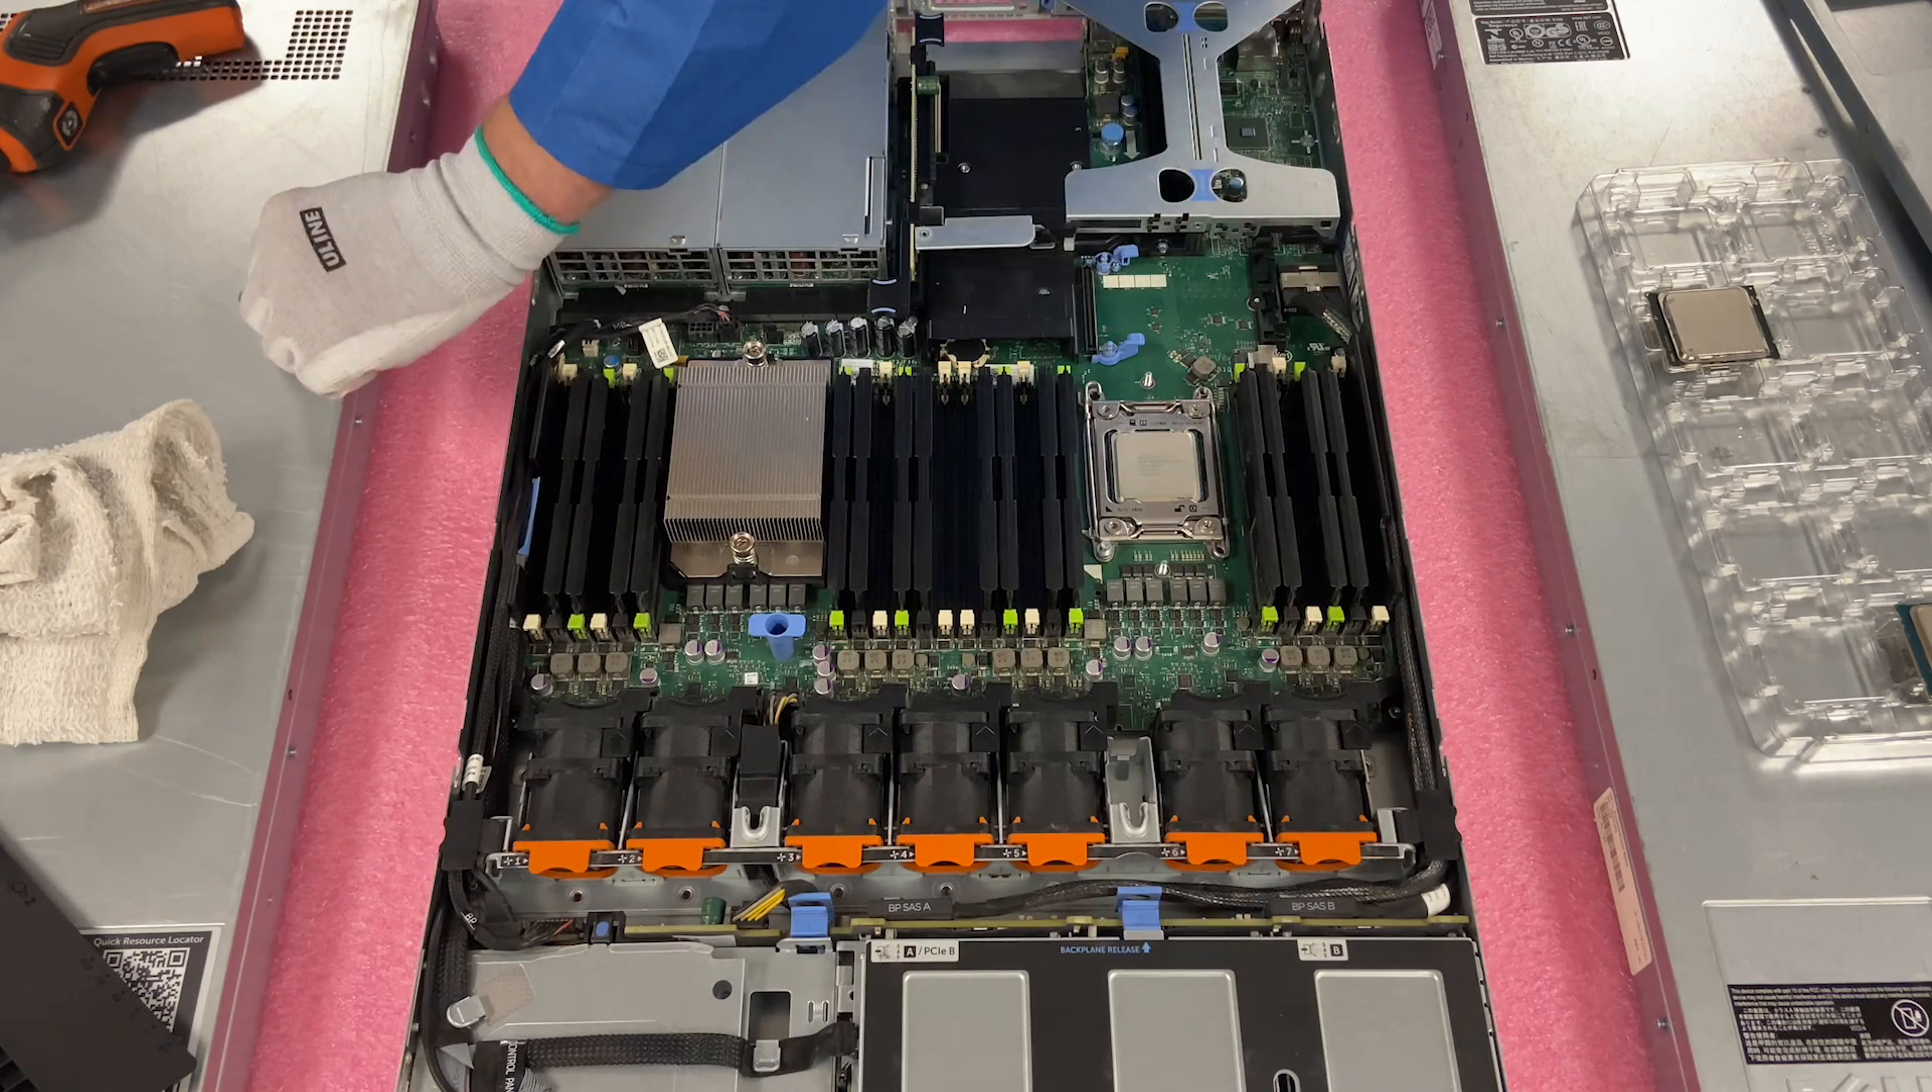Come to the outside and in, and now the CPU is physically installed into the socket.